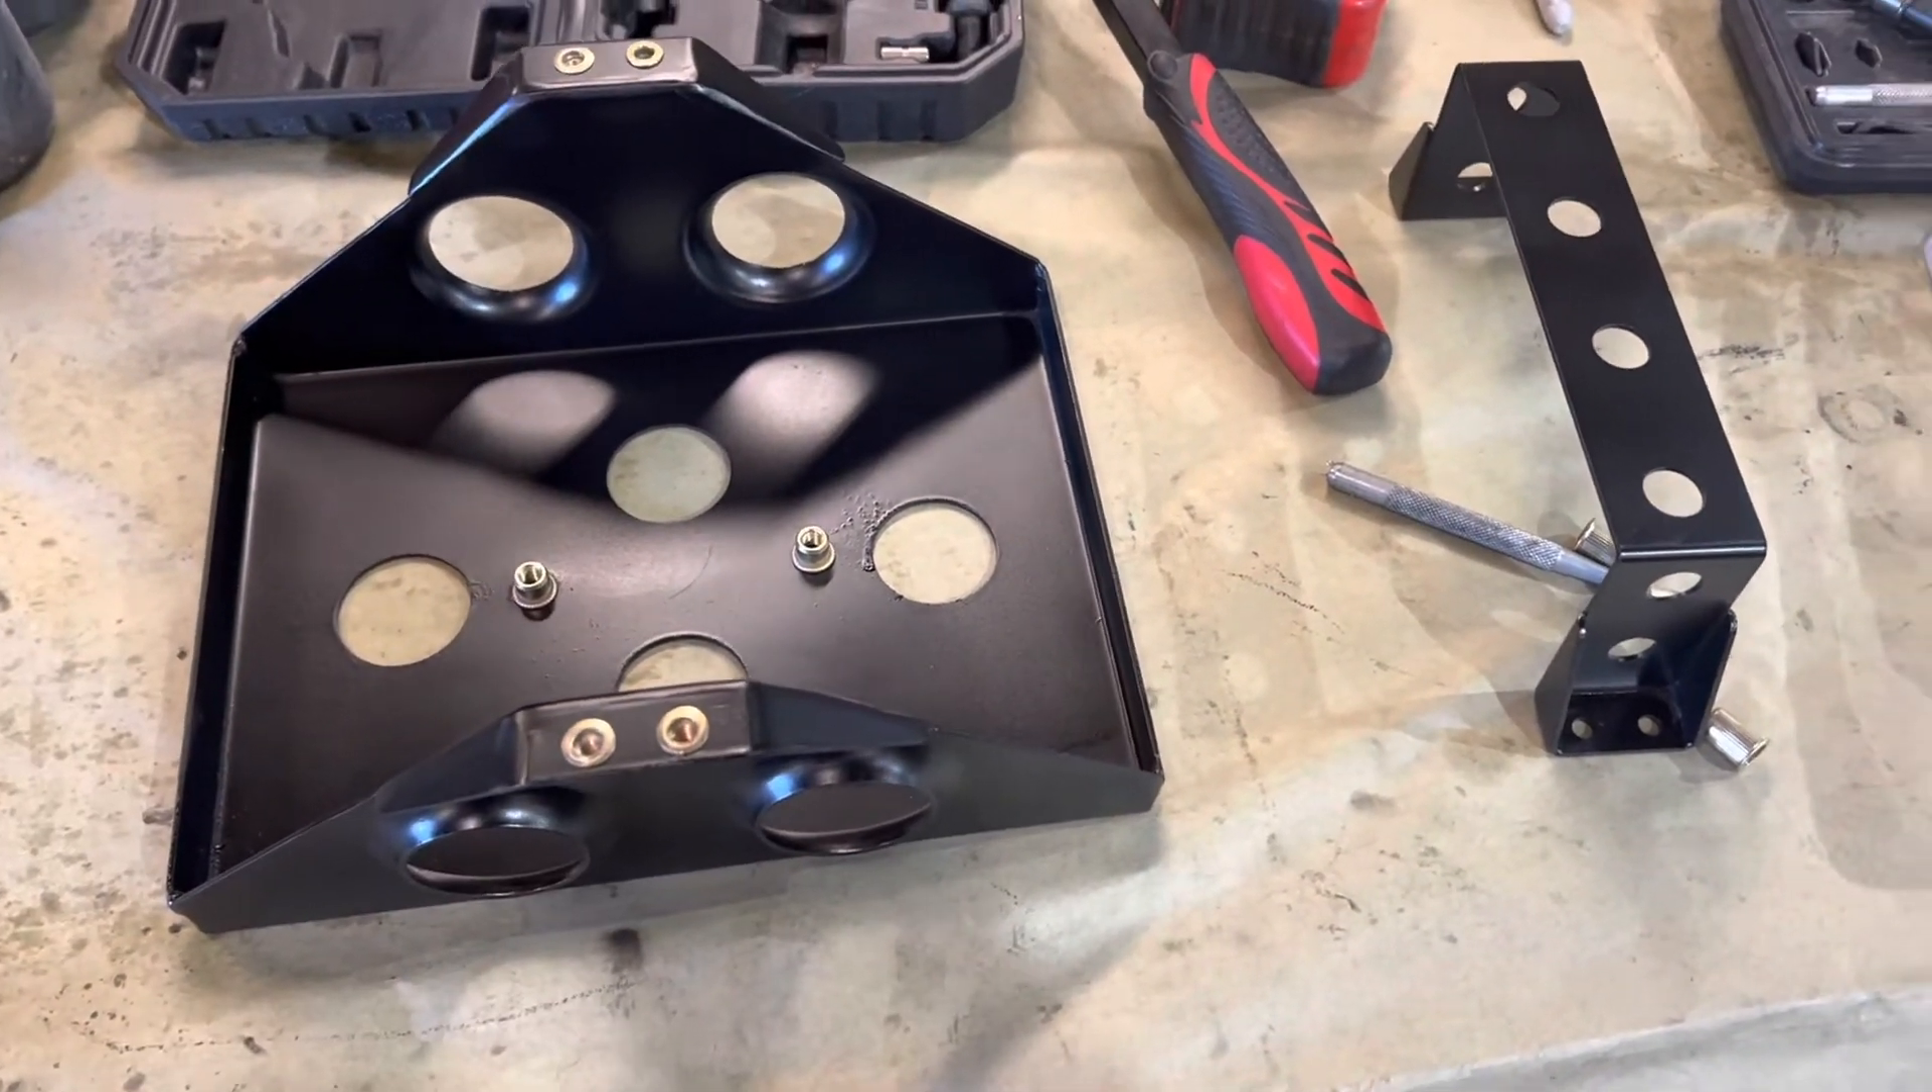So there's the battery box with all our nut rivets installed into it.